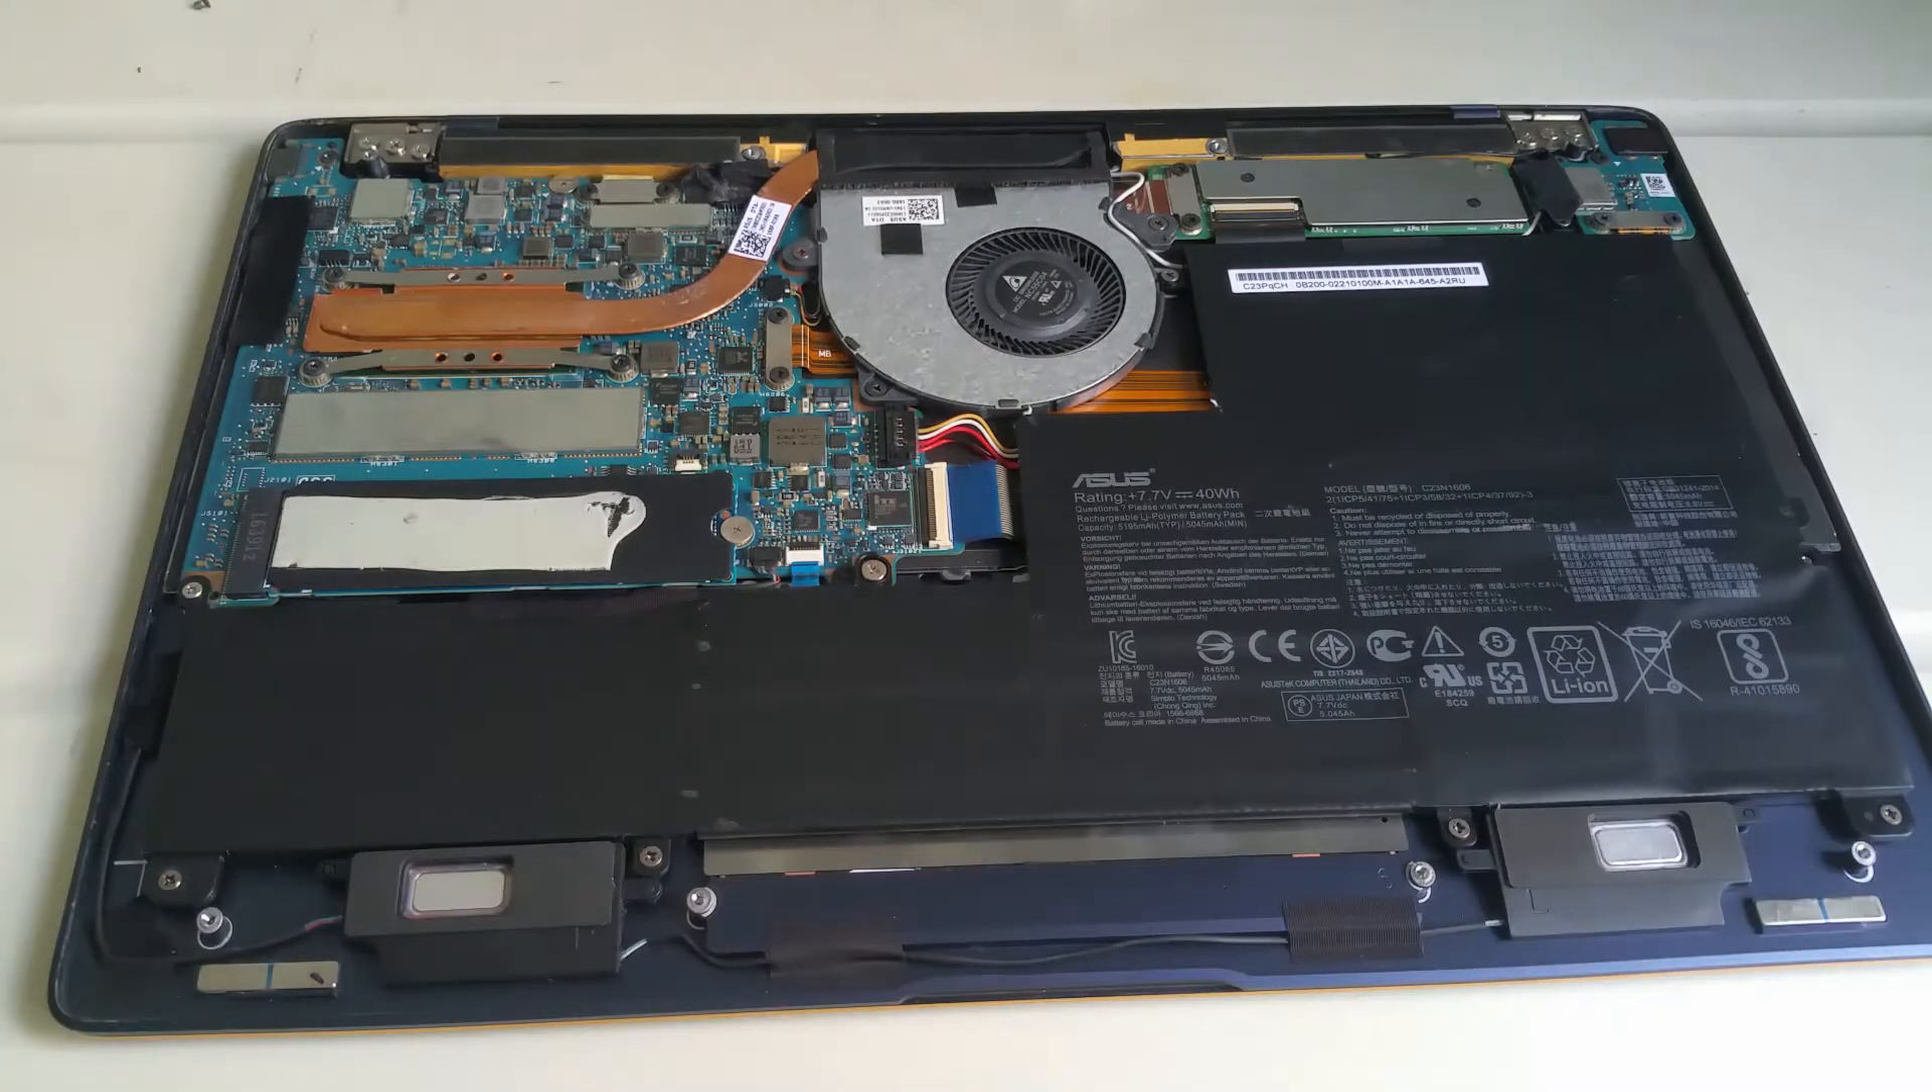I then lift up the bottom cover and I am in the laptop.